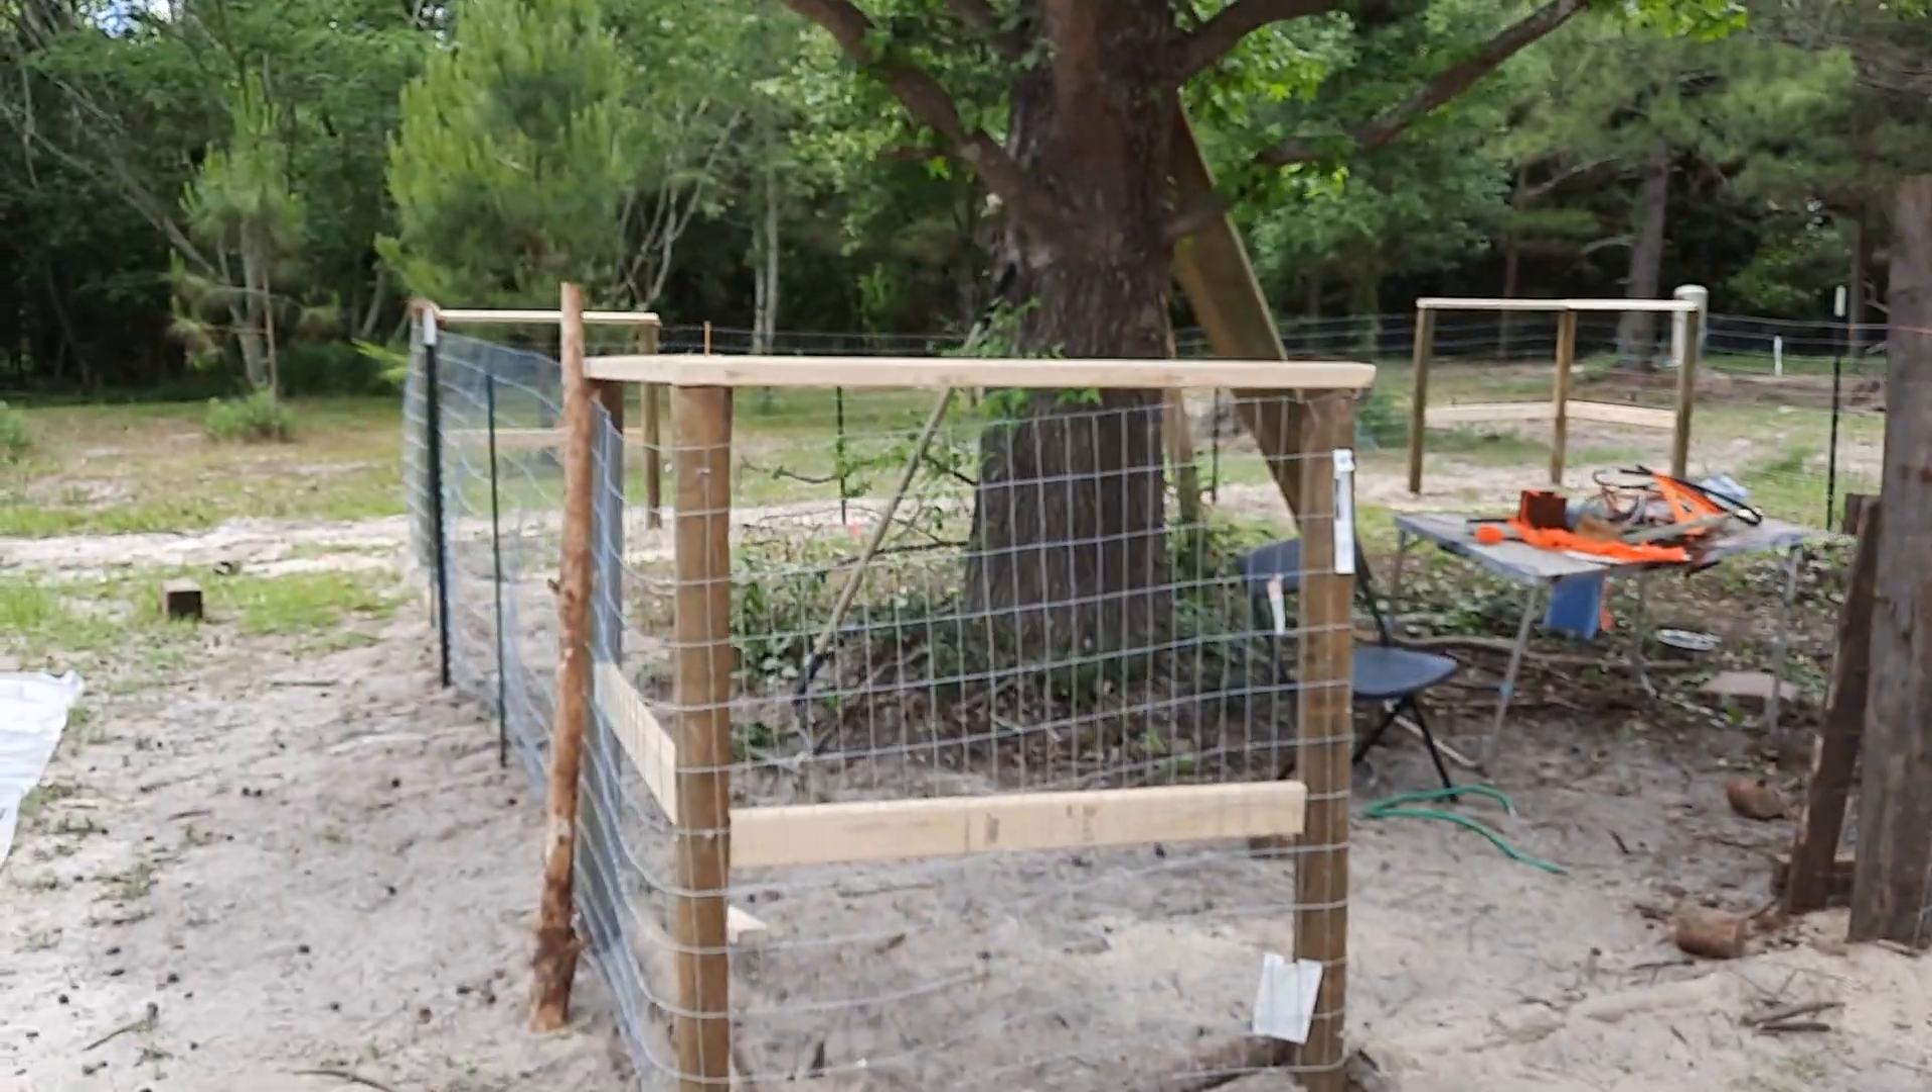We got all the T -posts sunk, we got the chicken wire stuck around.